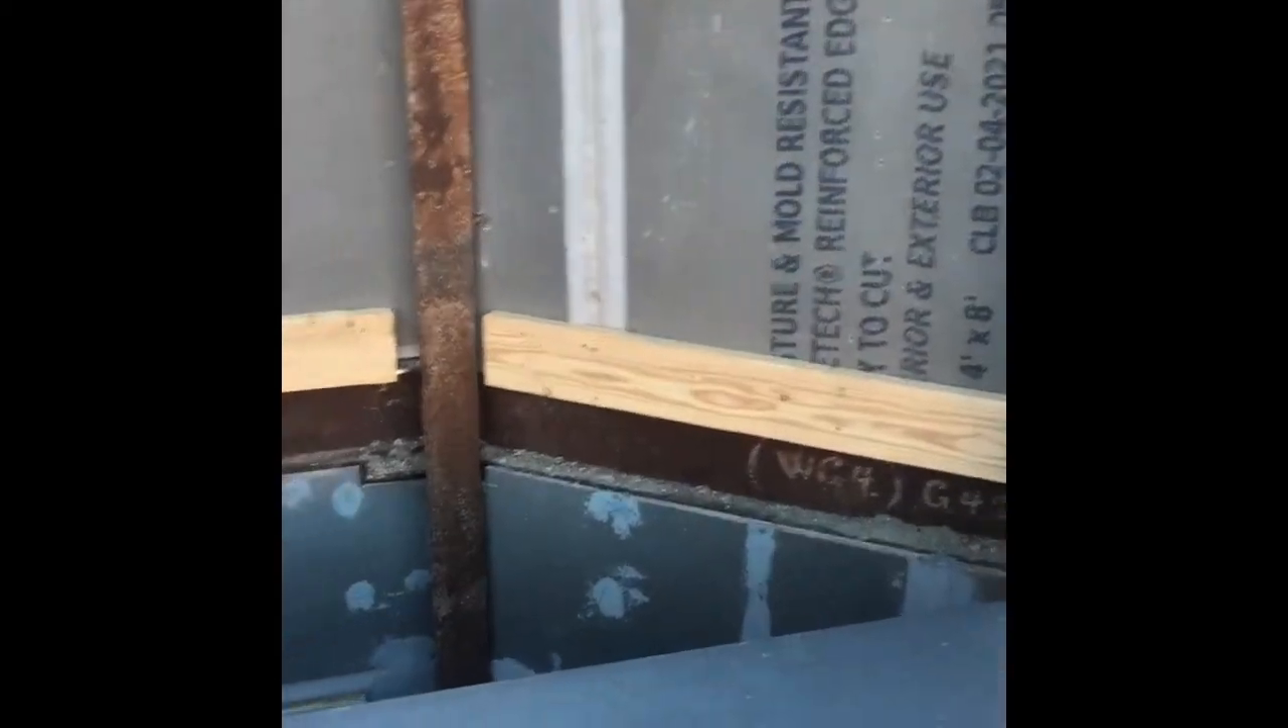You can see last week the team got that ledger board in place there.